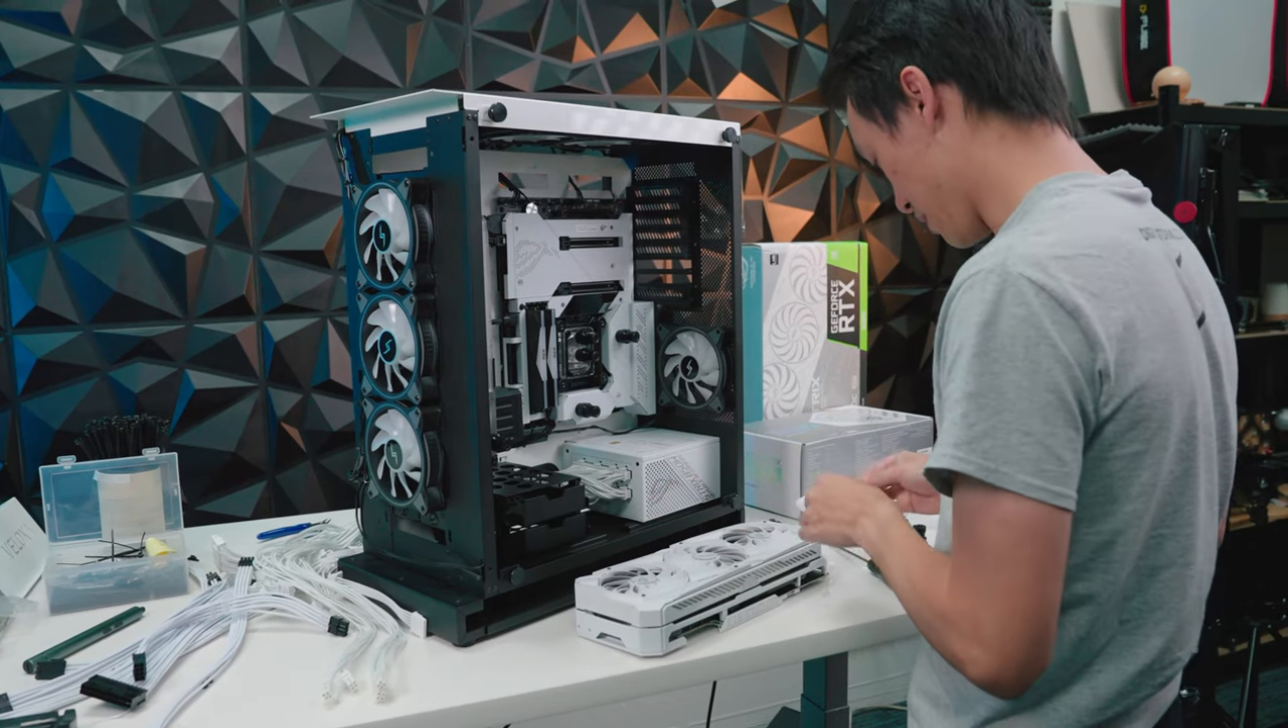All right, so we got the power supply in, and then... Now I got to put the GPU in.